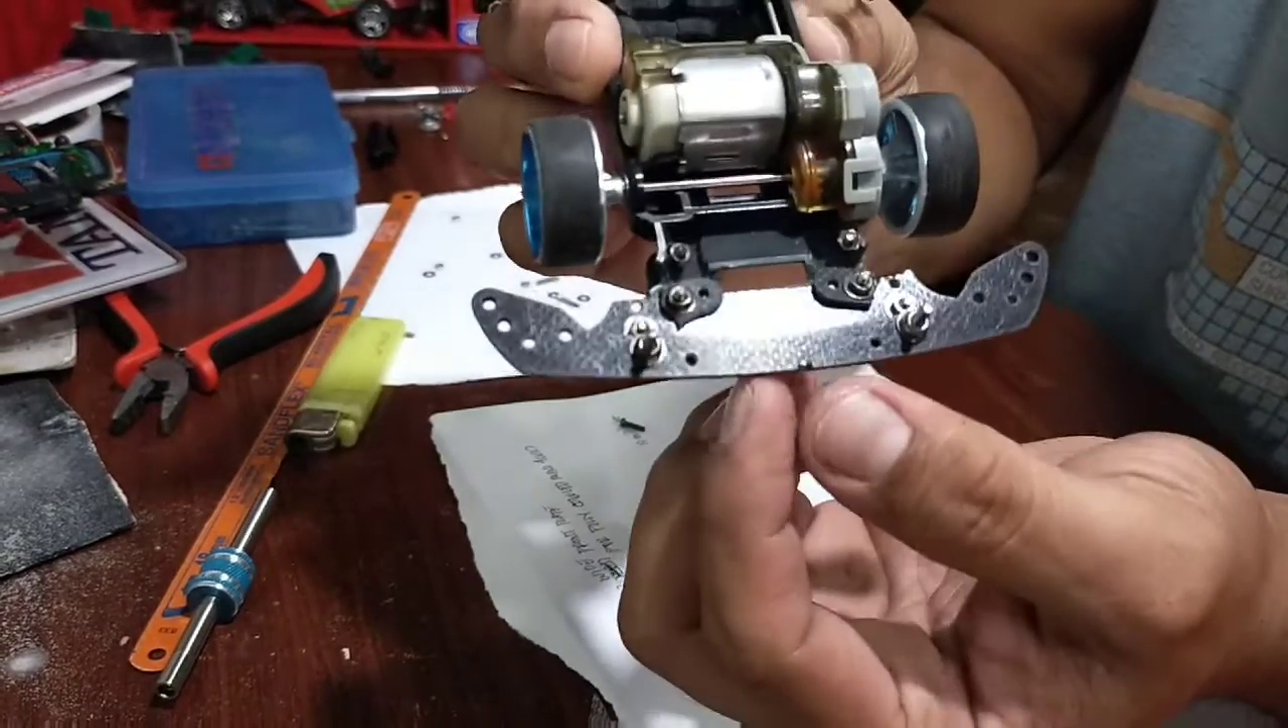So tapos na tayo Sa bumper nya Nakabit na natin Yung bumper nya.